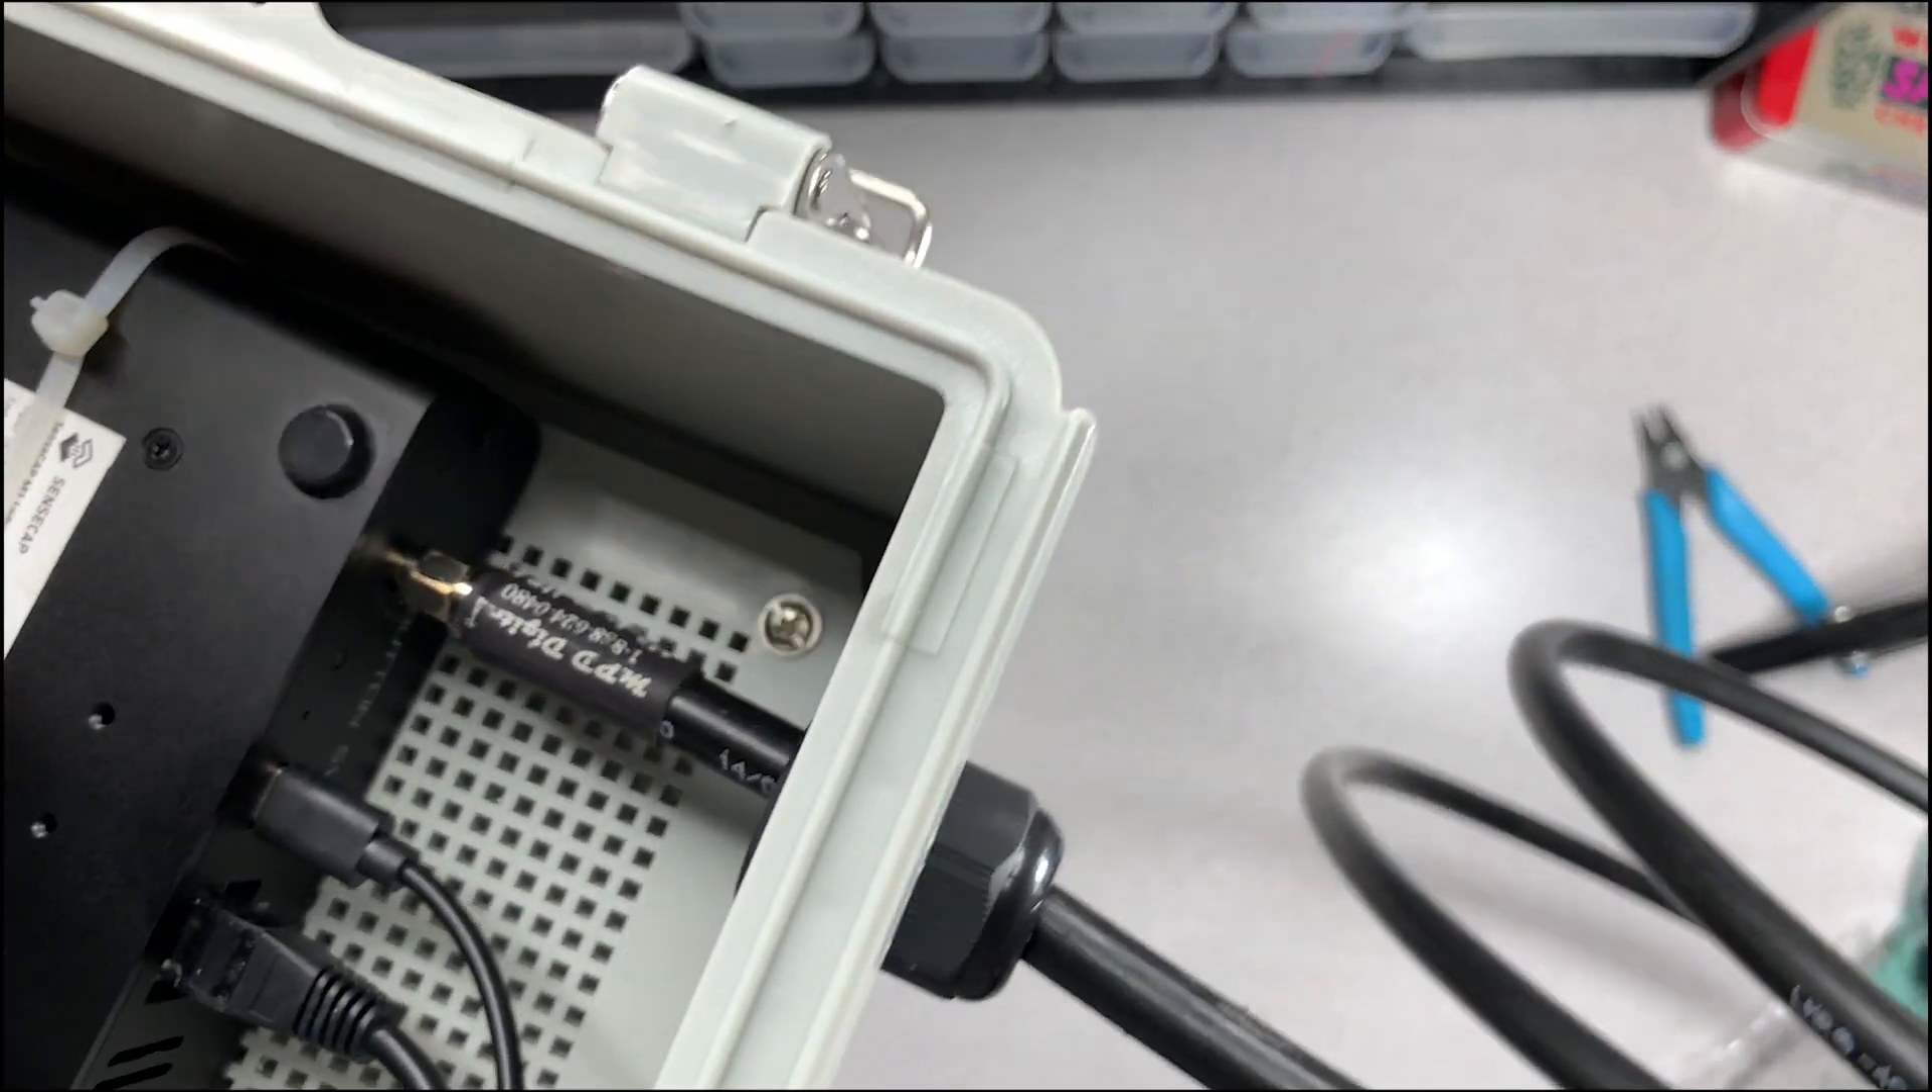All right this is a little difficult to show but i finally got the cable in.